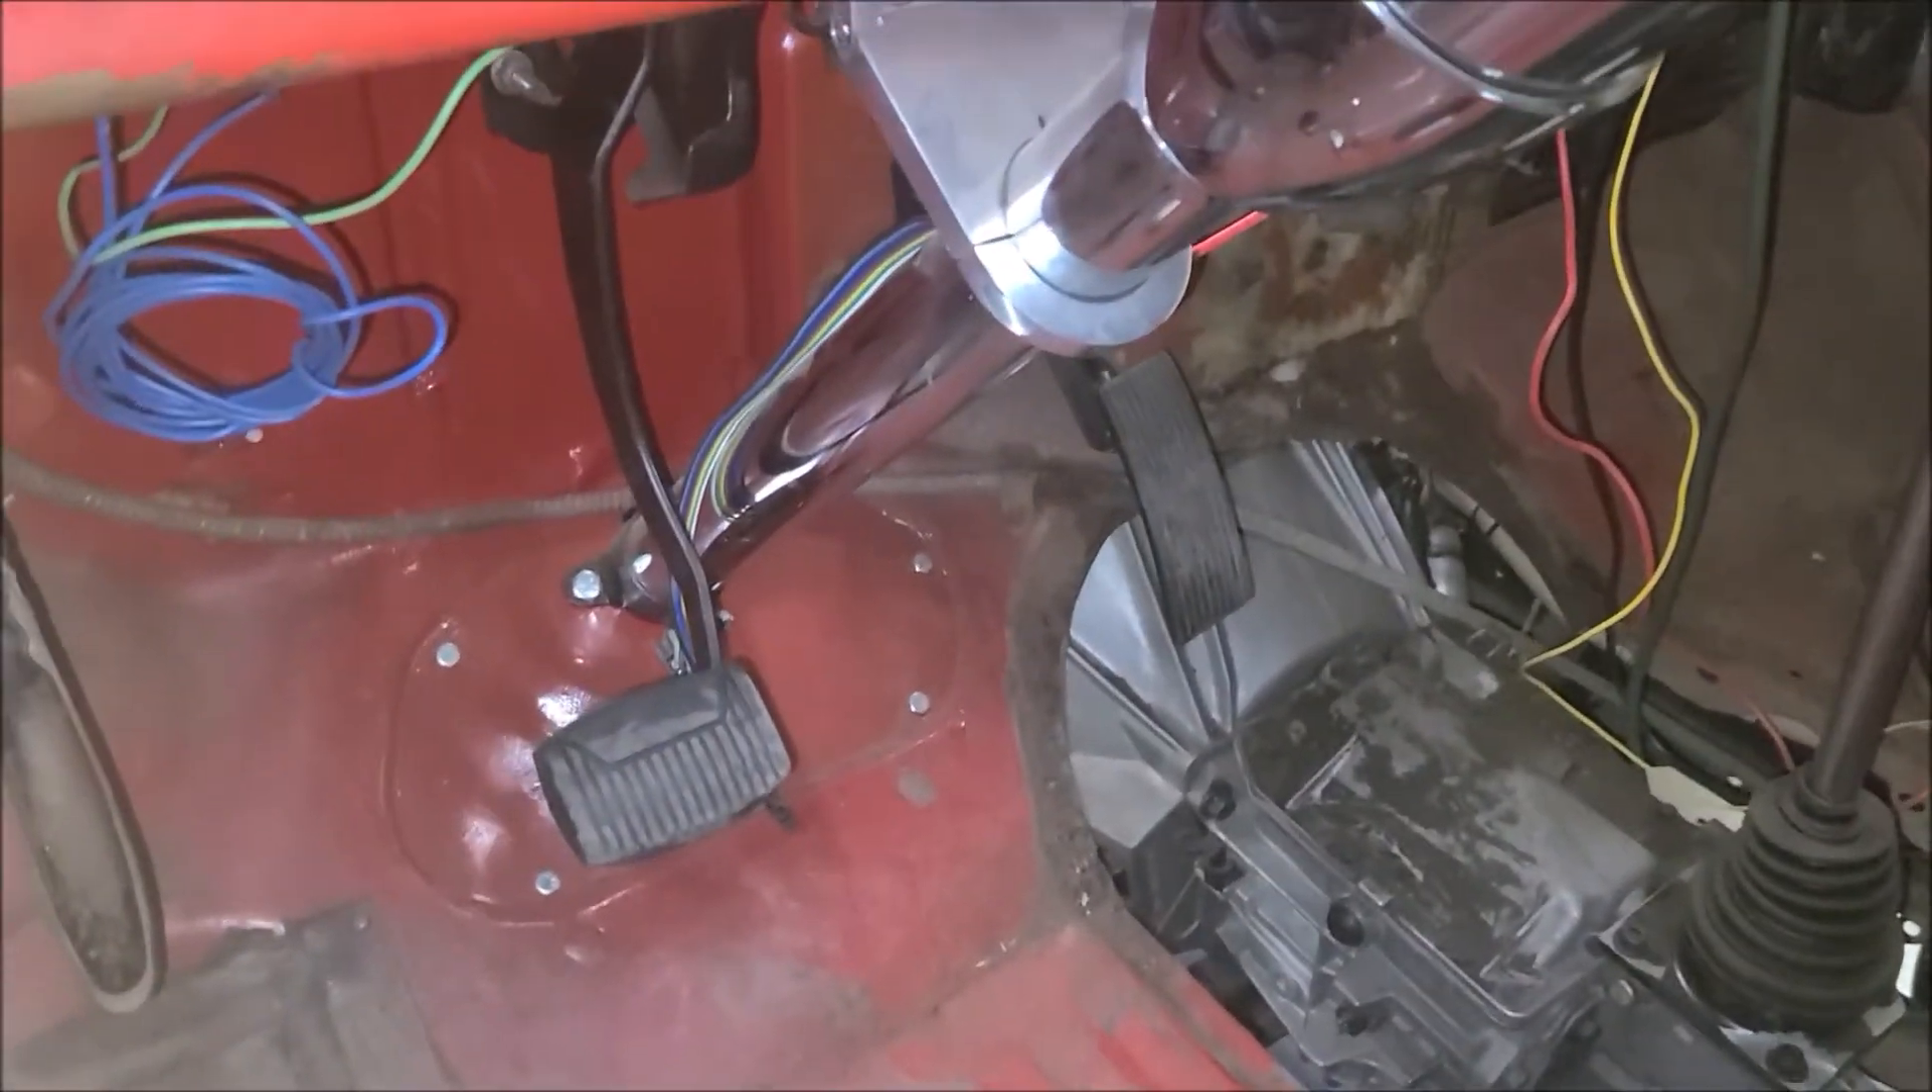Got the clutch assembly painted and reinstalled with the new pad.